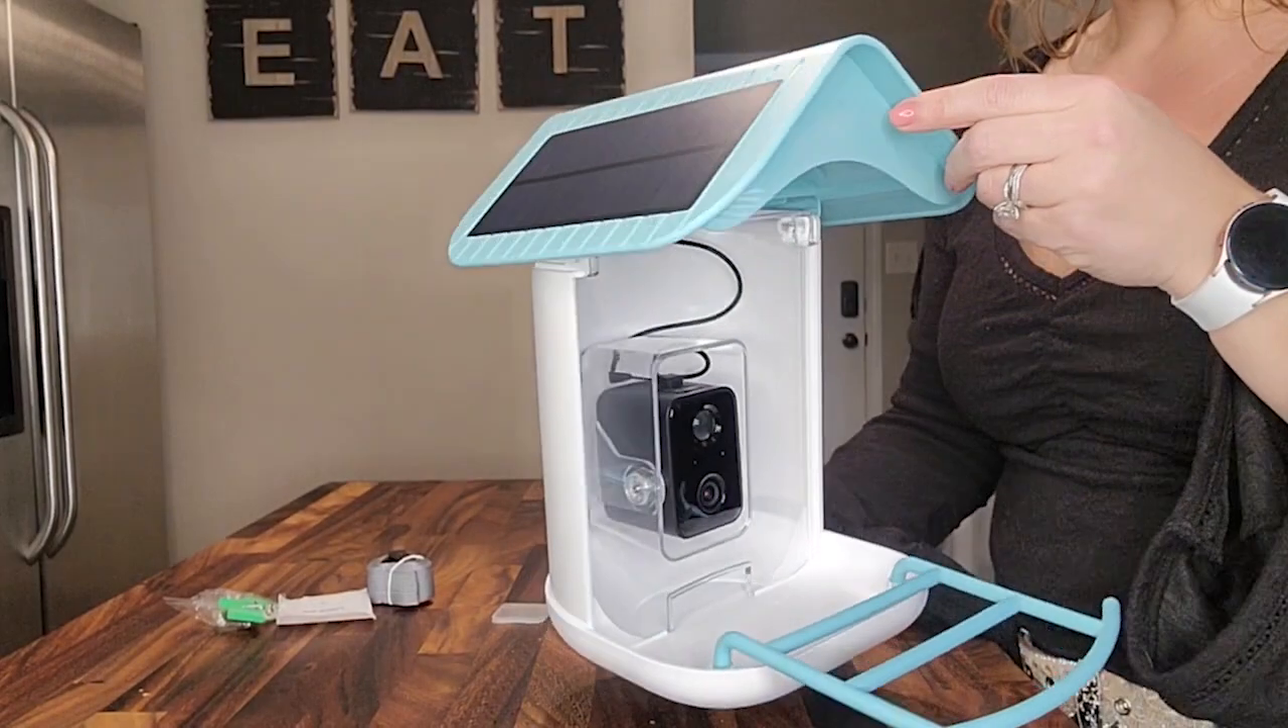So now with the top of the bird feeder on, this is essentially what it looks like.